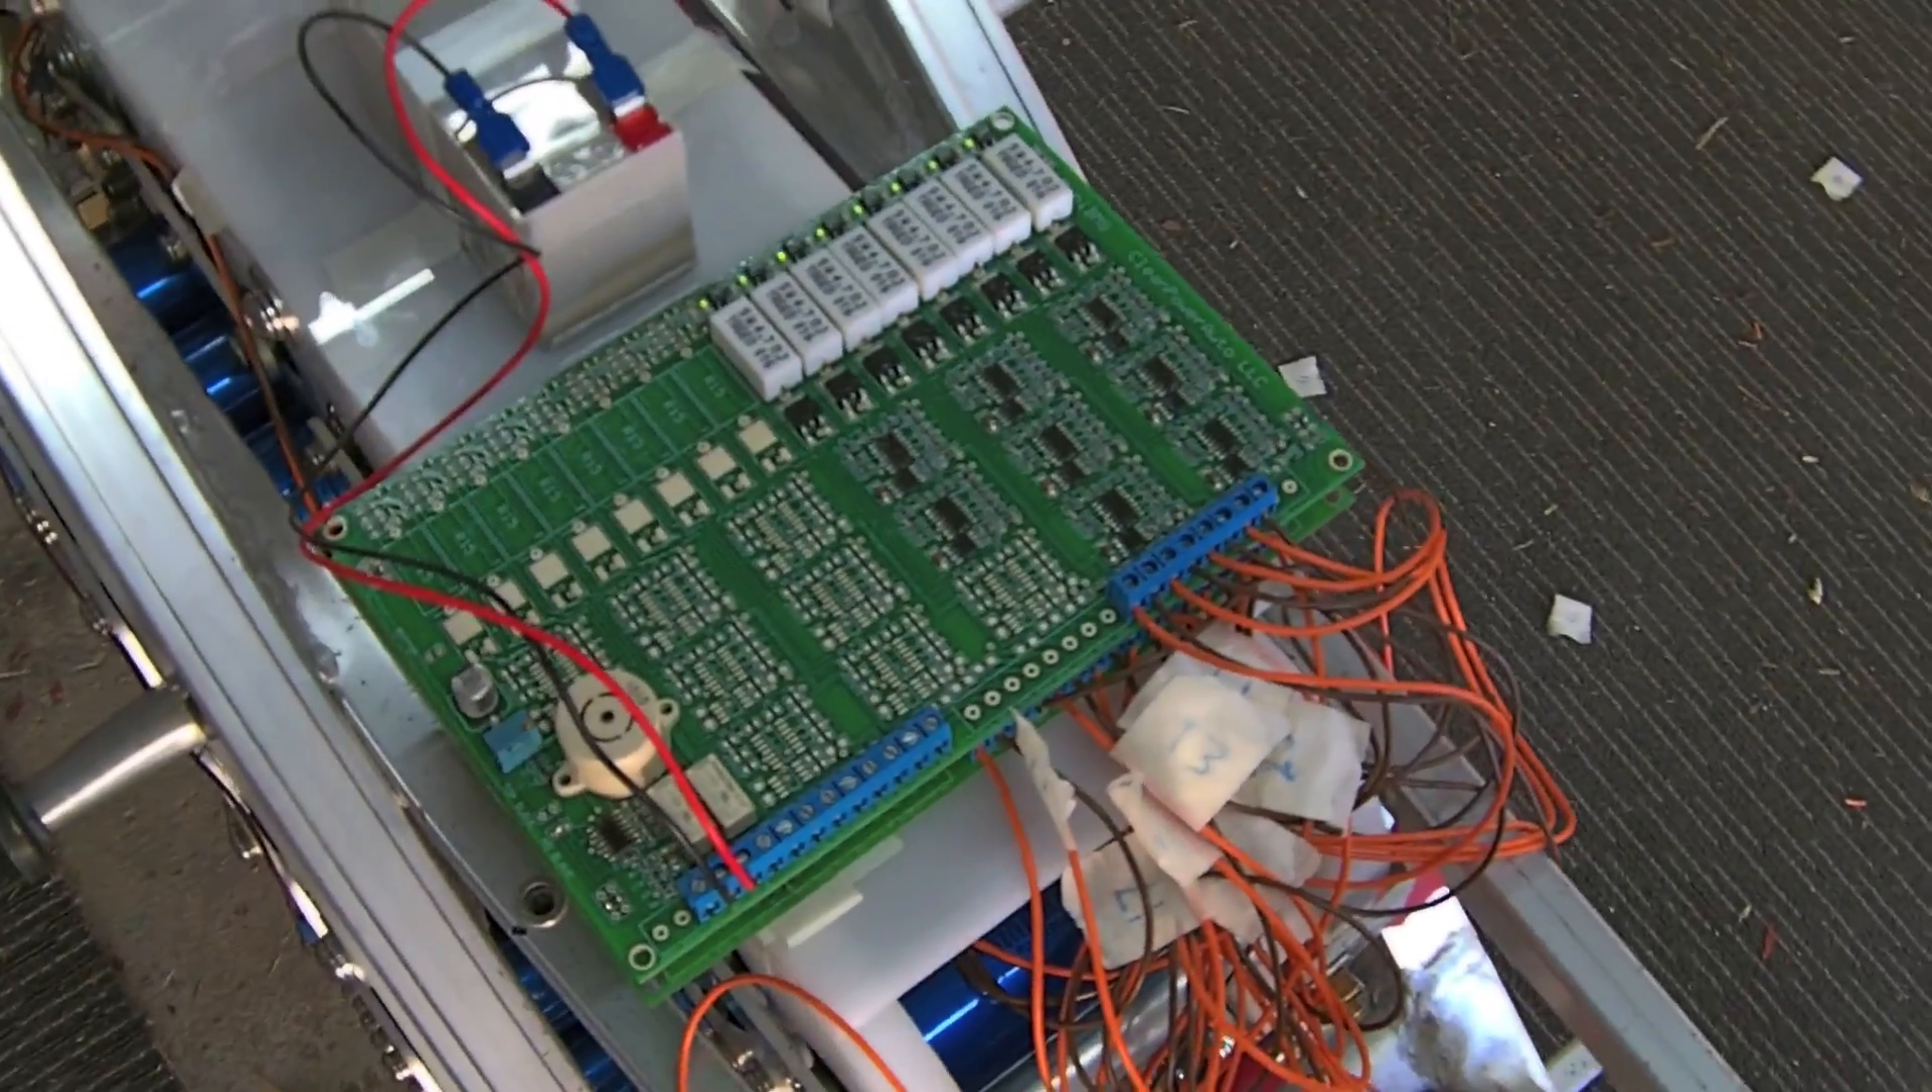I have temporarily placed the BMS system on the top of the pack here and temporarily wired them in.